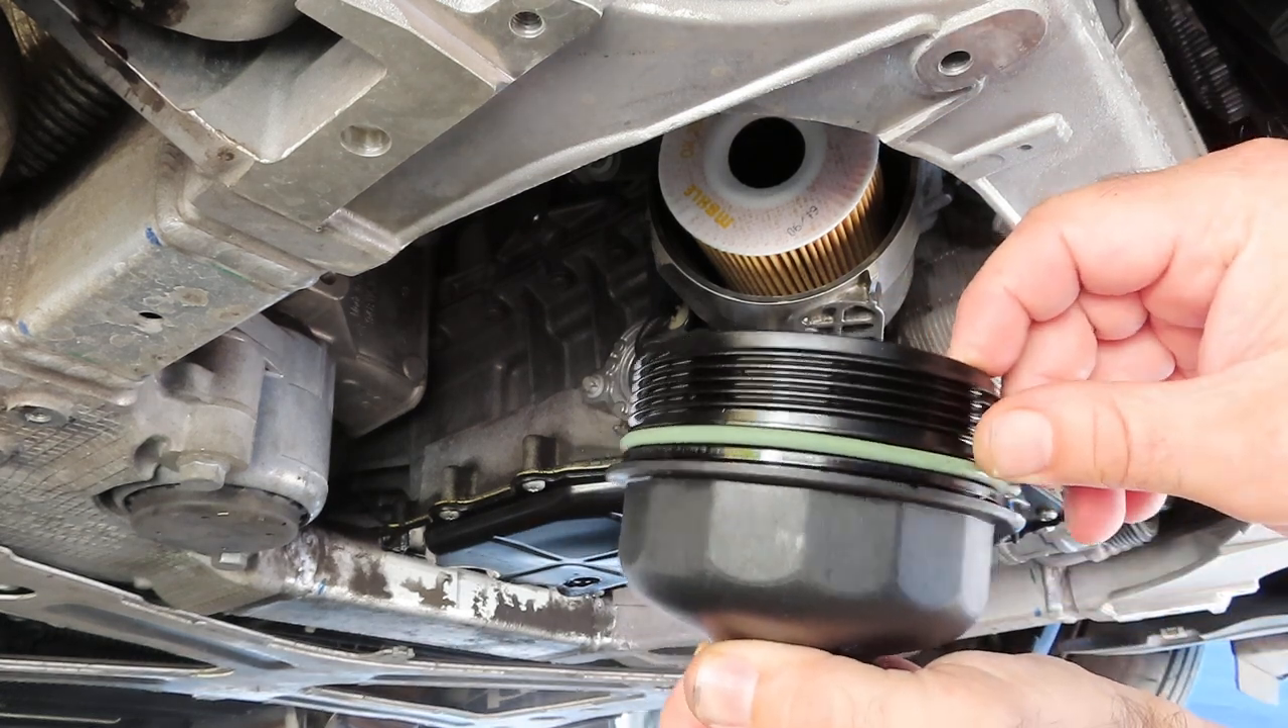Got the new o -ring in place here on the cap.